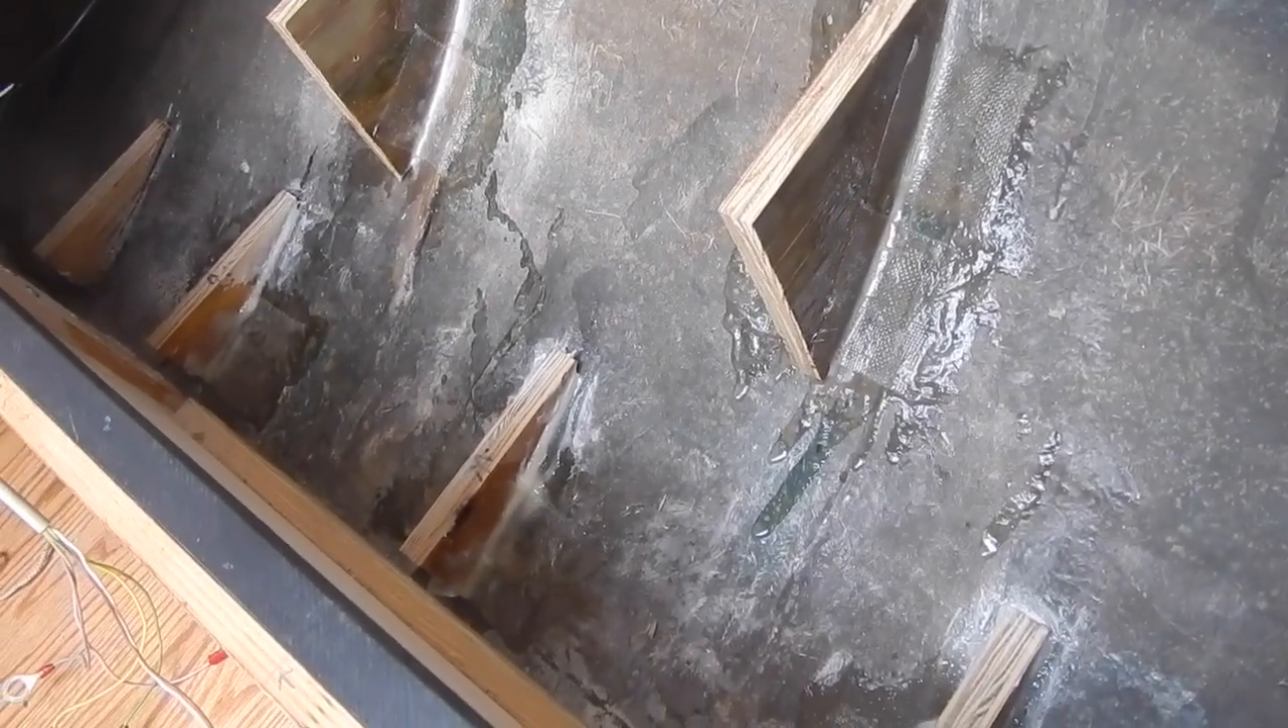So the bottom and side supports have all been glassed in uh for extra strength and hopefully uh that will be enough to keep the uh batteries firmly in place.